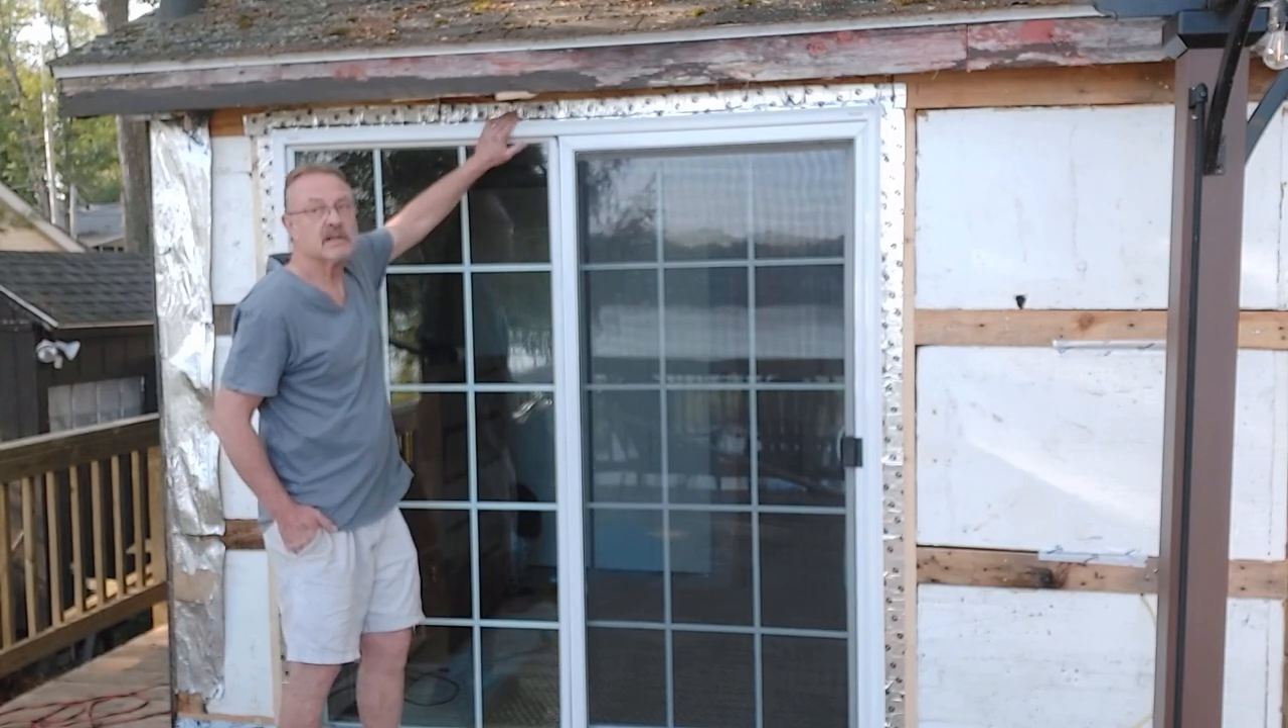It's a beautiful morning with the flashing completed on the door.